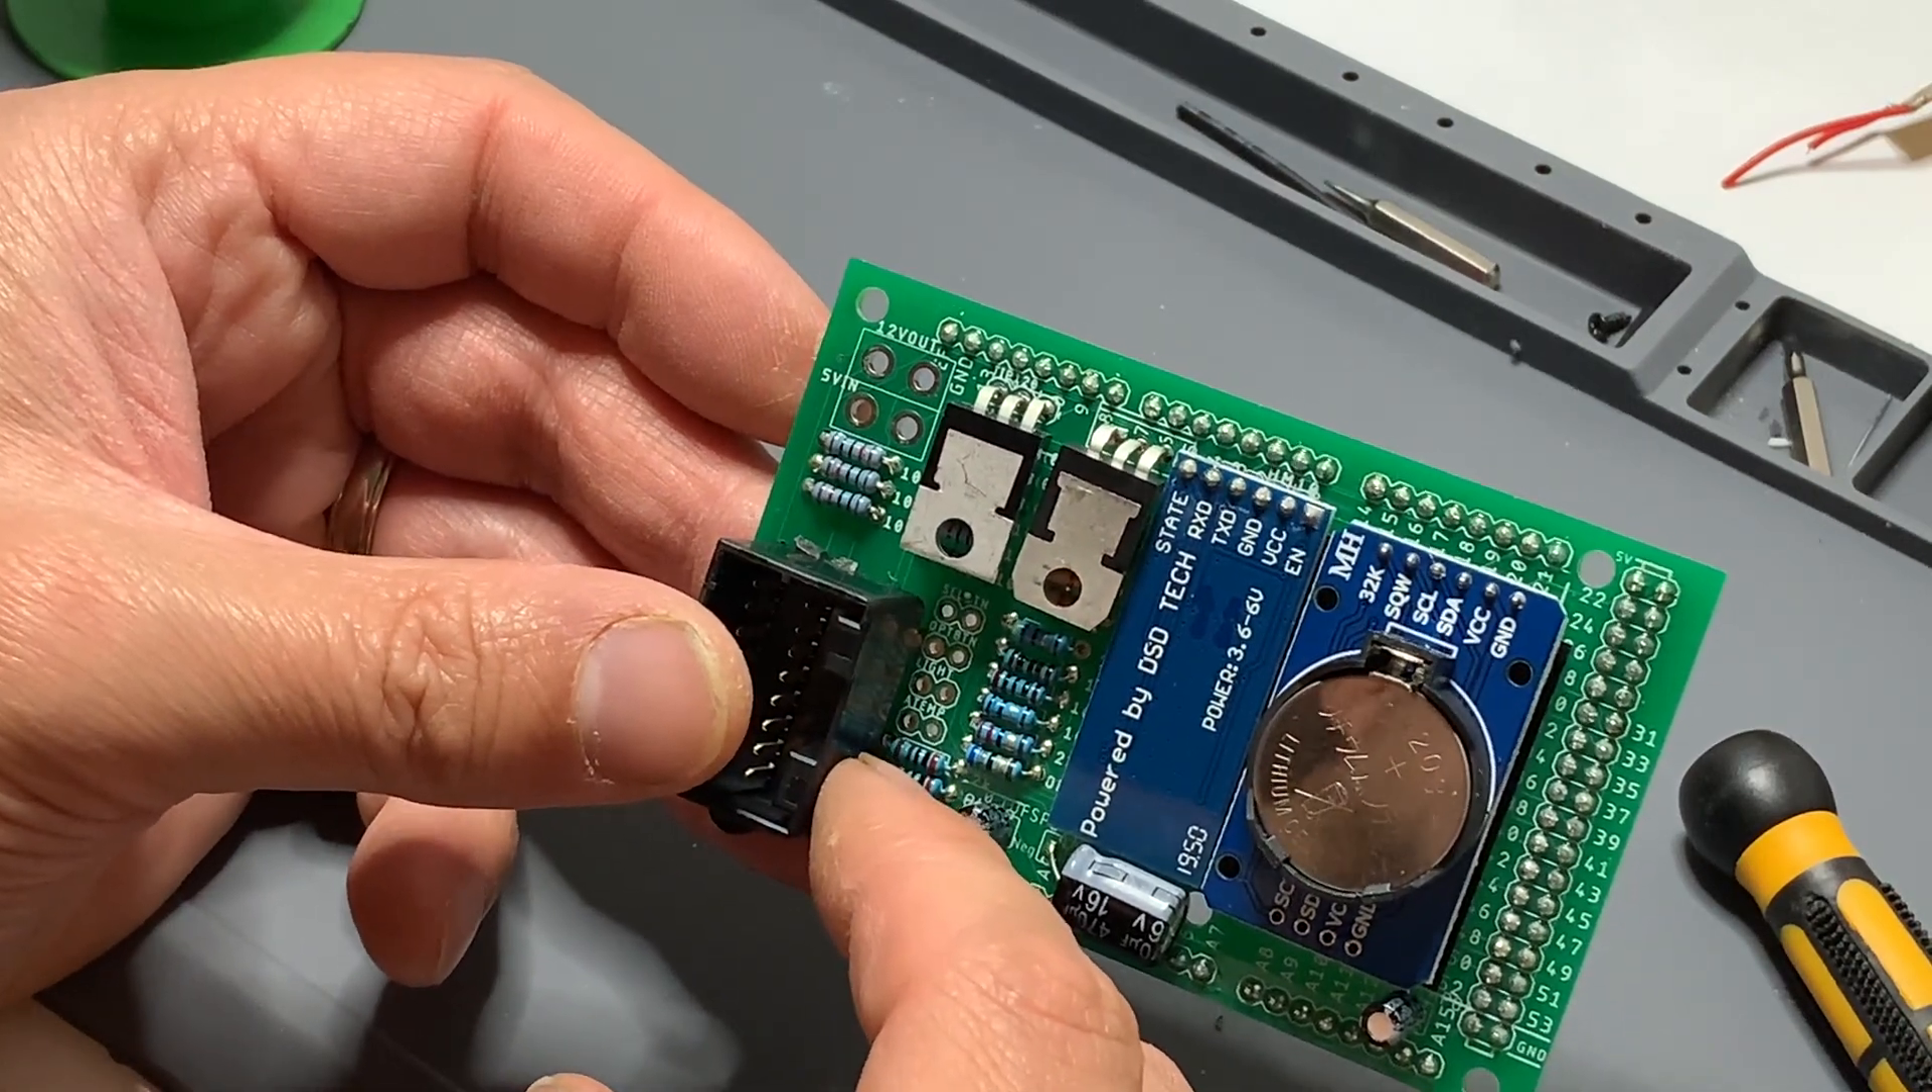So this is largely done. So the only thing now that has to be done is mounting all of the wires, the cables, so the option and select buttons, light sensor cable and ambient temperature sensor cable.